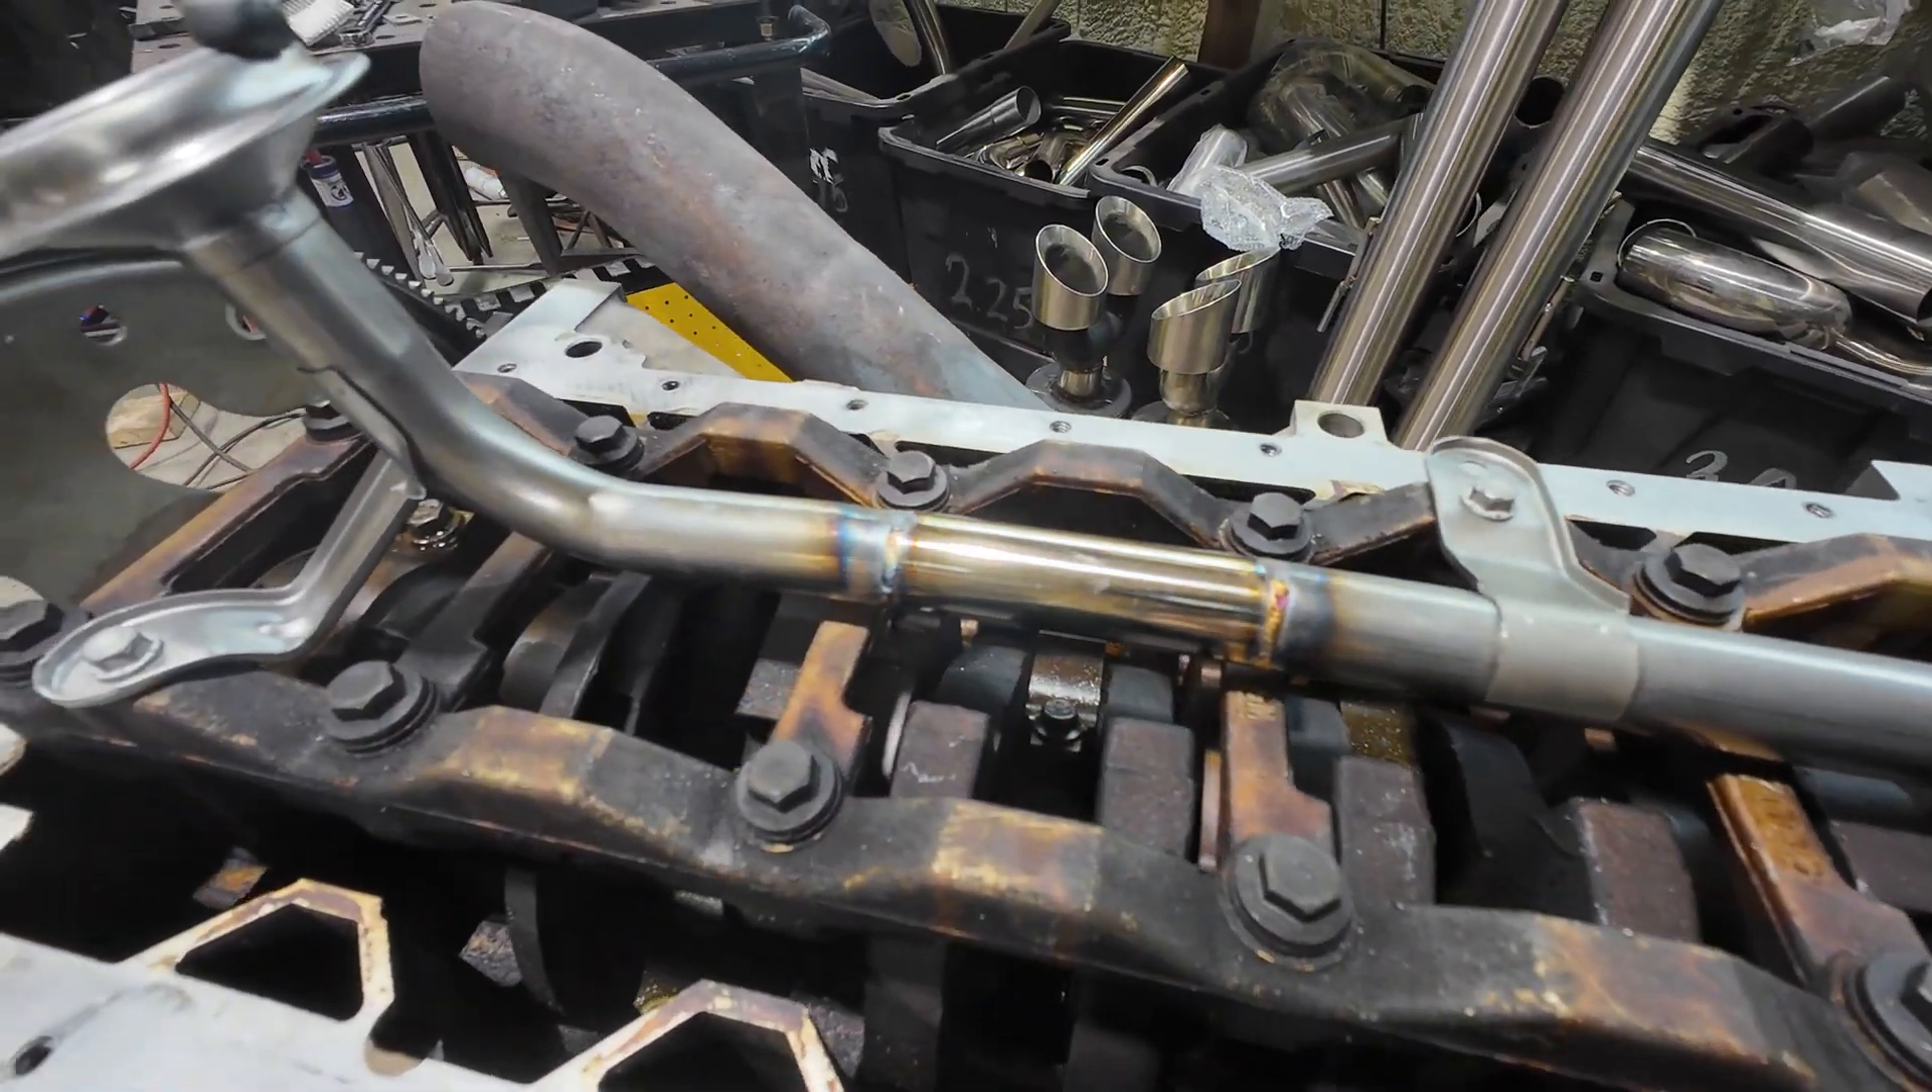We got the pickup tube all welded looks good.